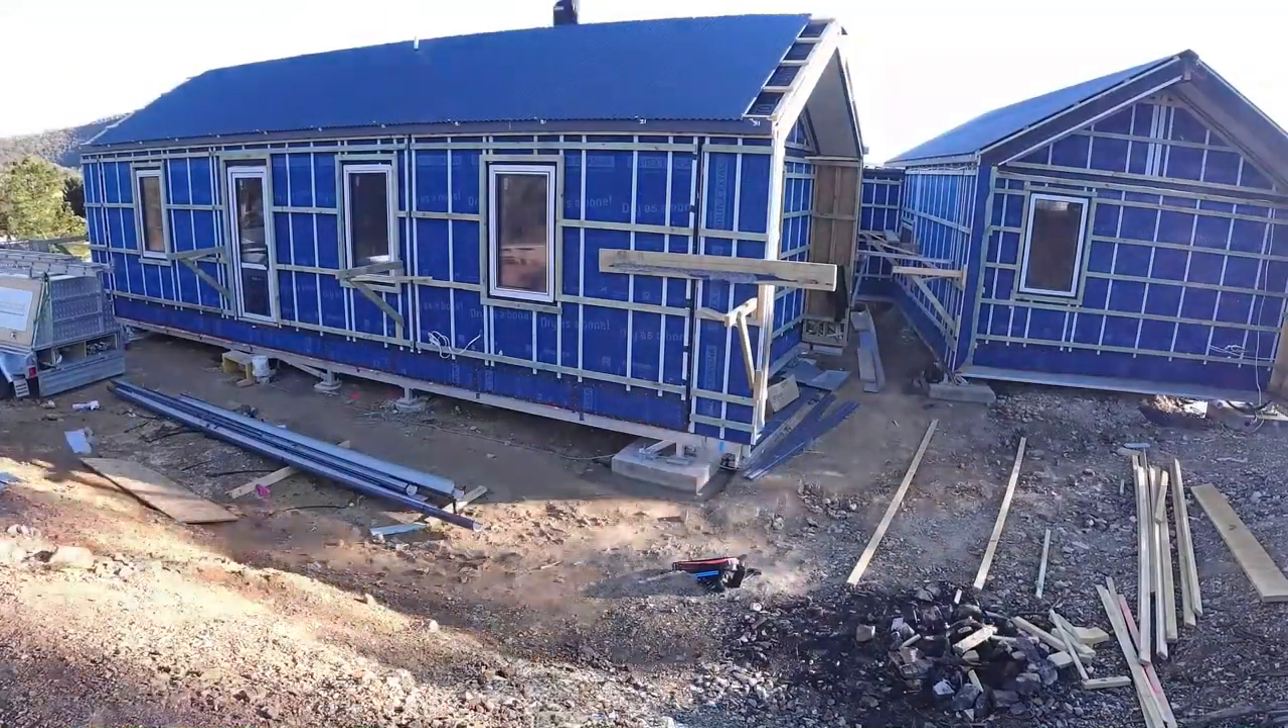And of course, we still need to clad the exterior.